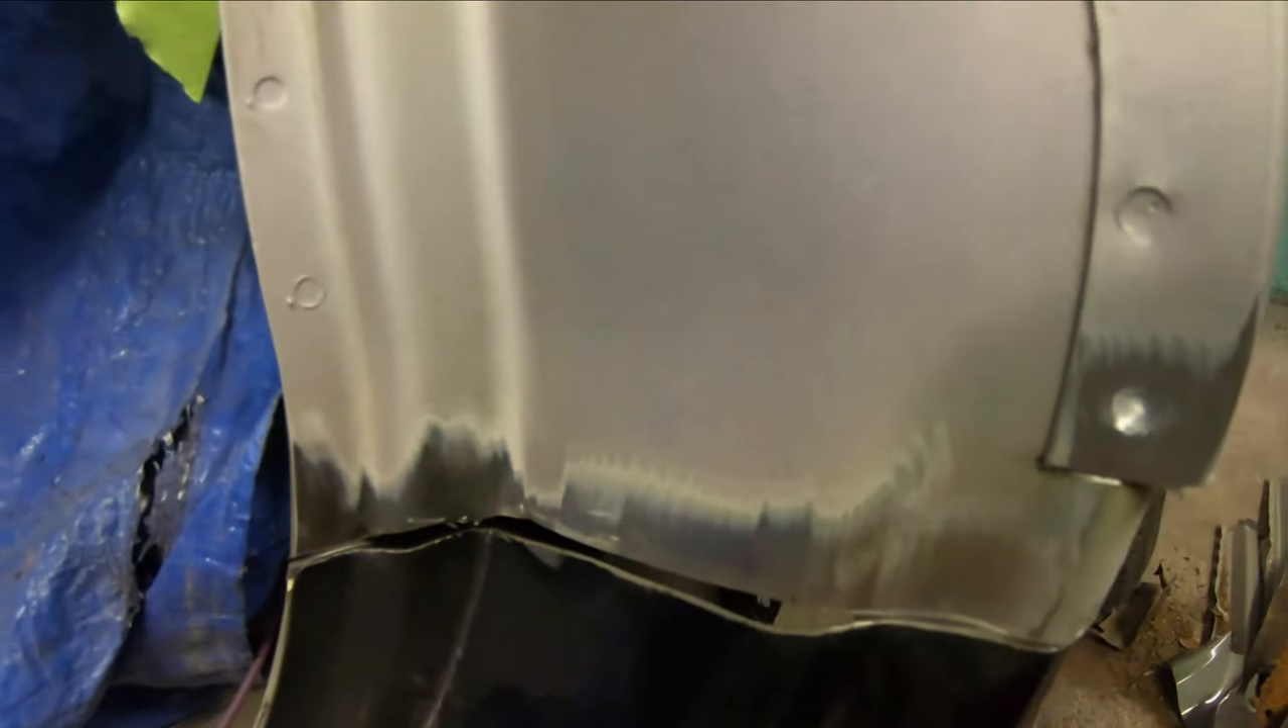You can see this metal it's not an exact fit to the new part.